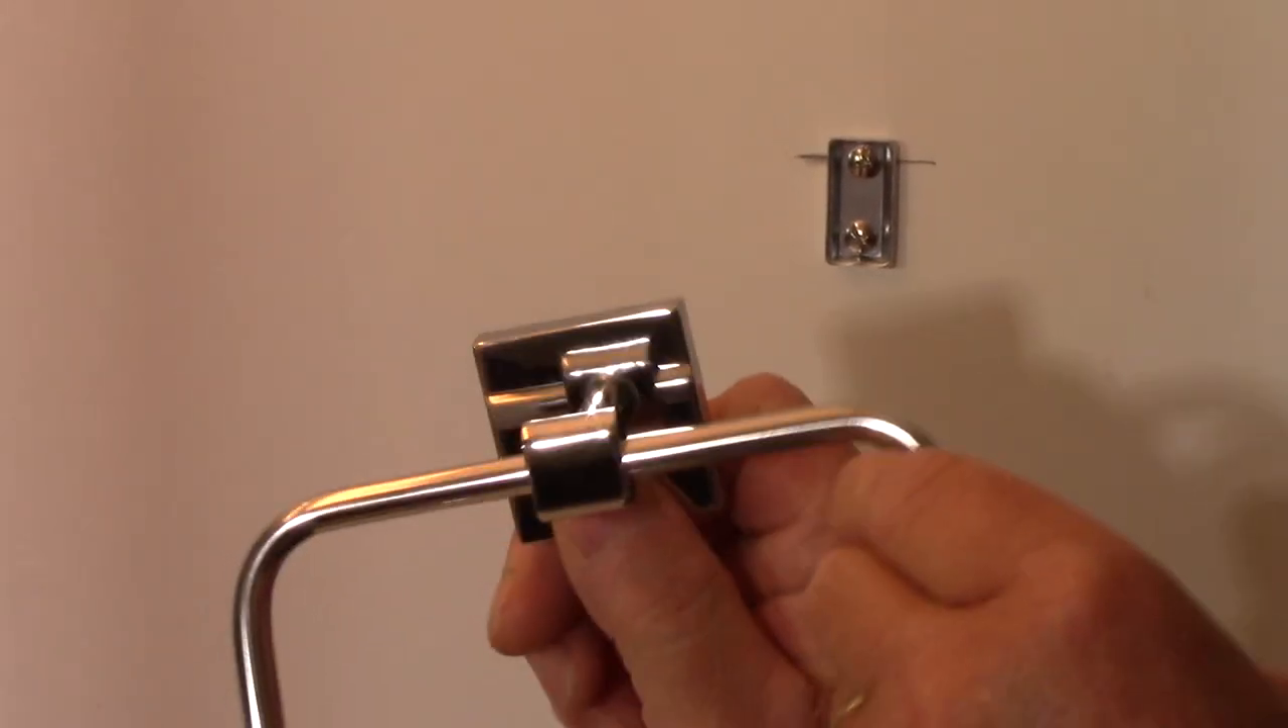Okay so now our bracket is now mounted on the wall.